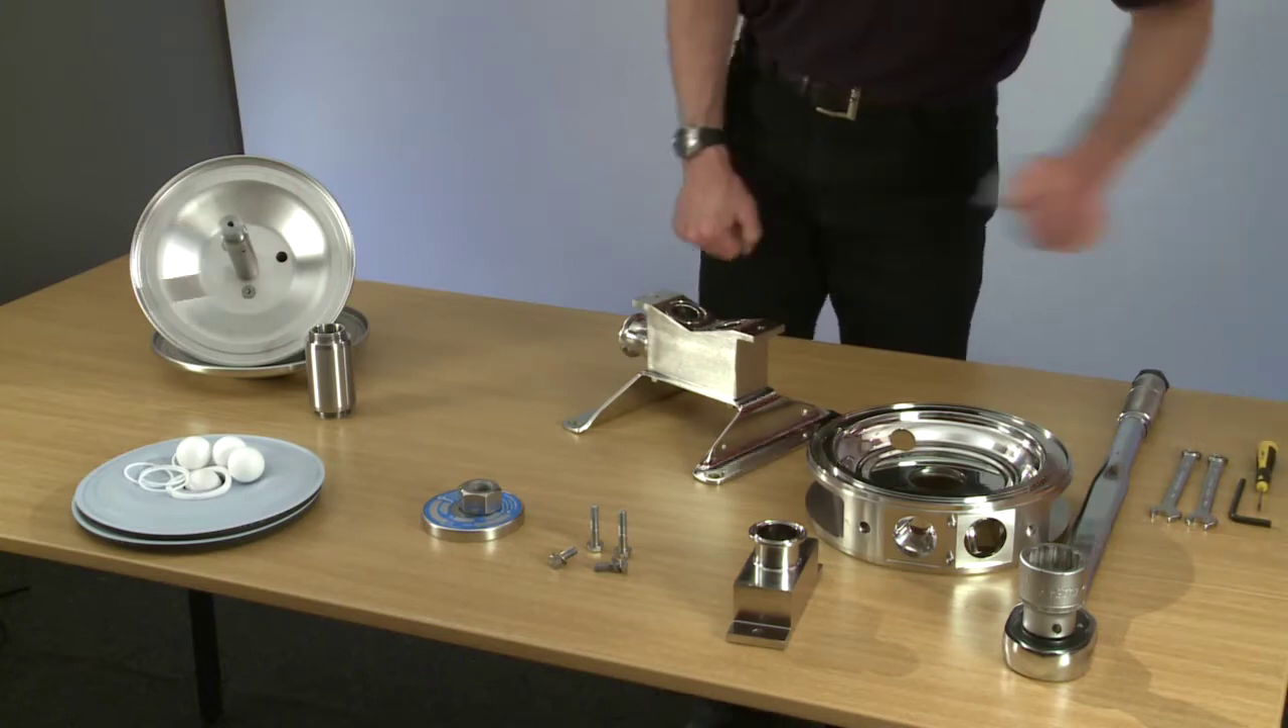Here we have the pump fully dismantled.